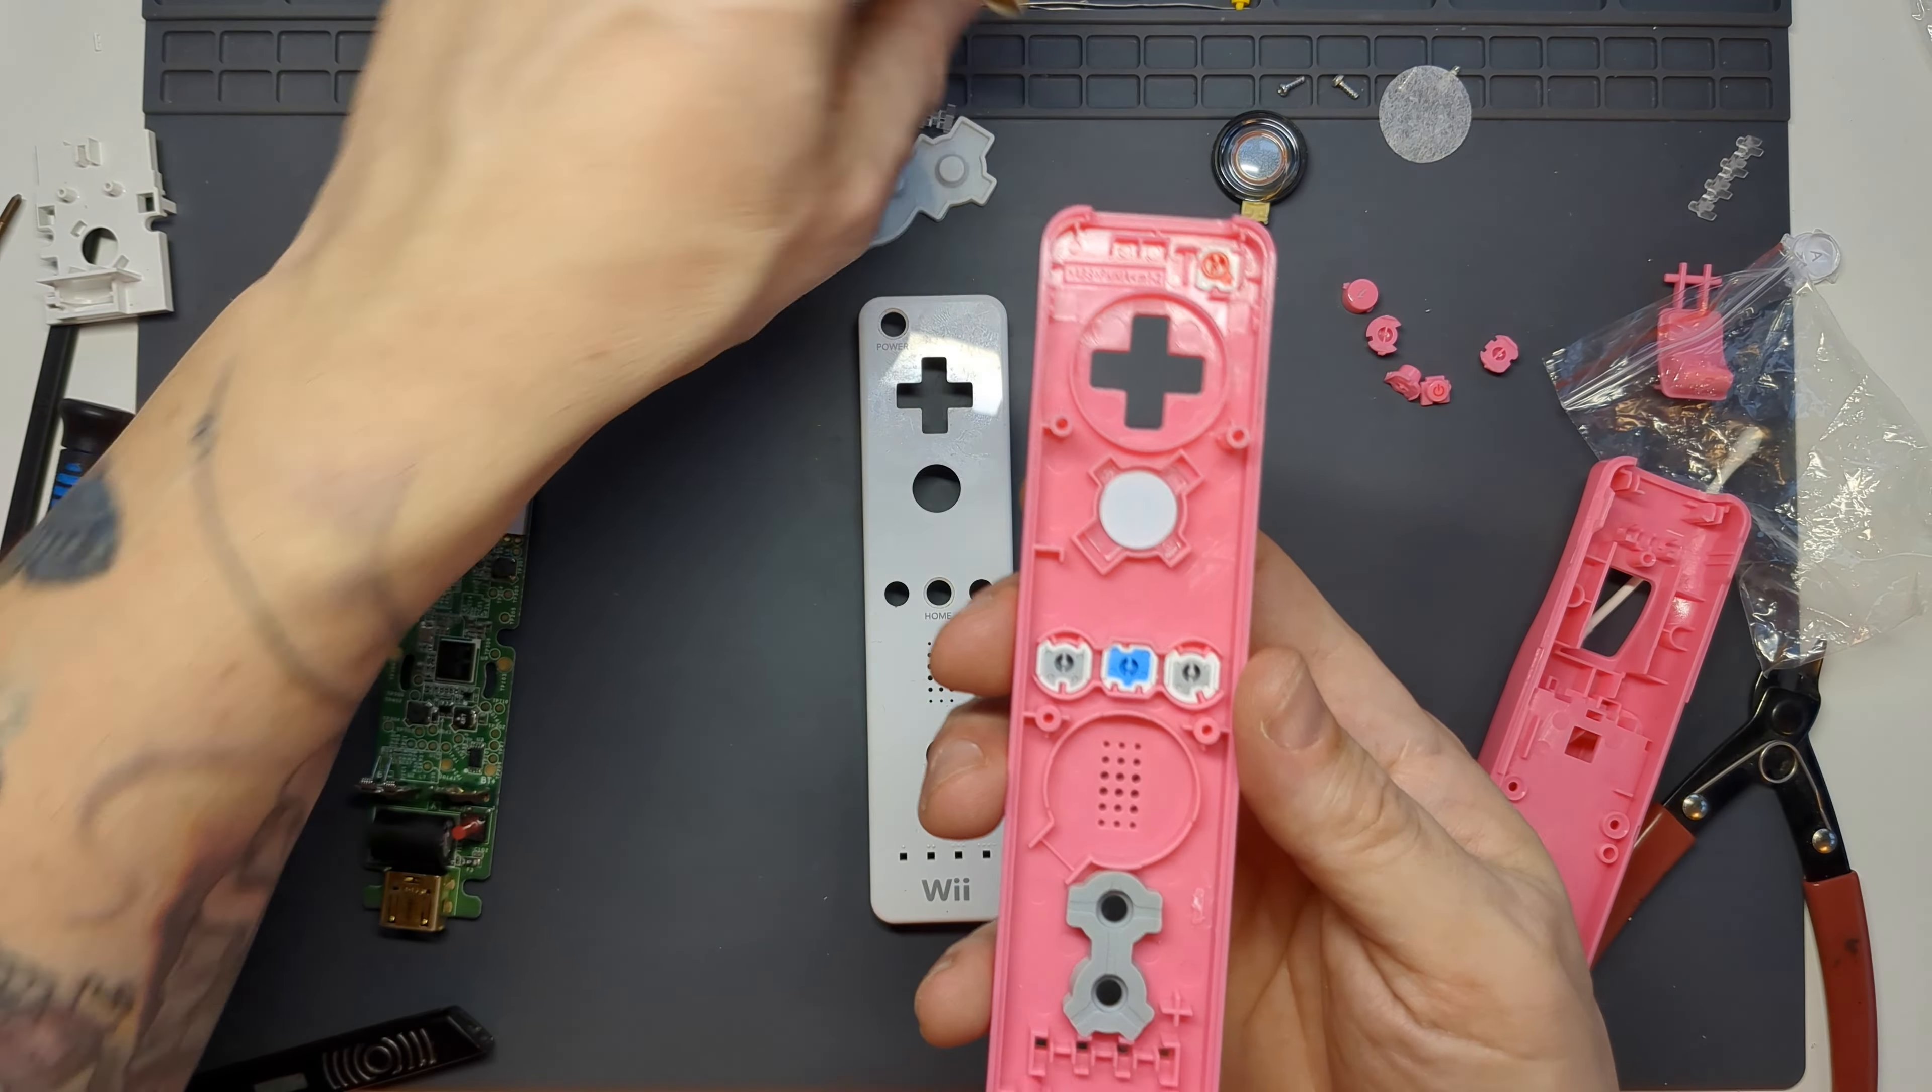Thankfully all the other buttons fitted in place with no modification needed.